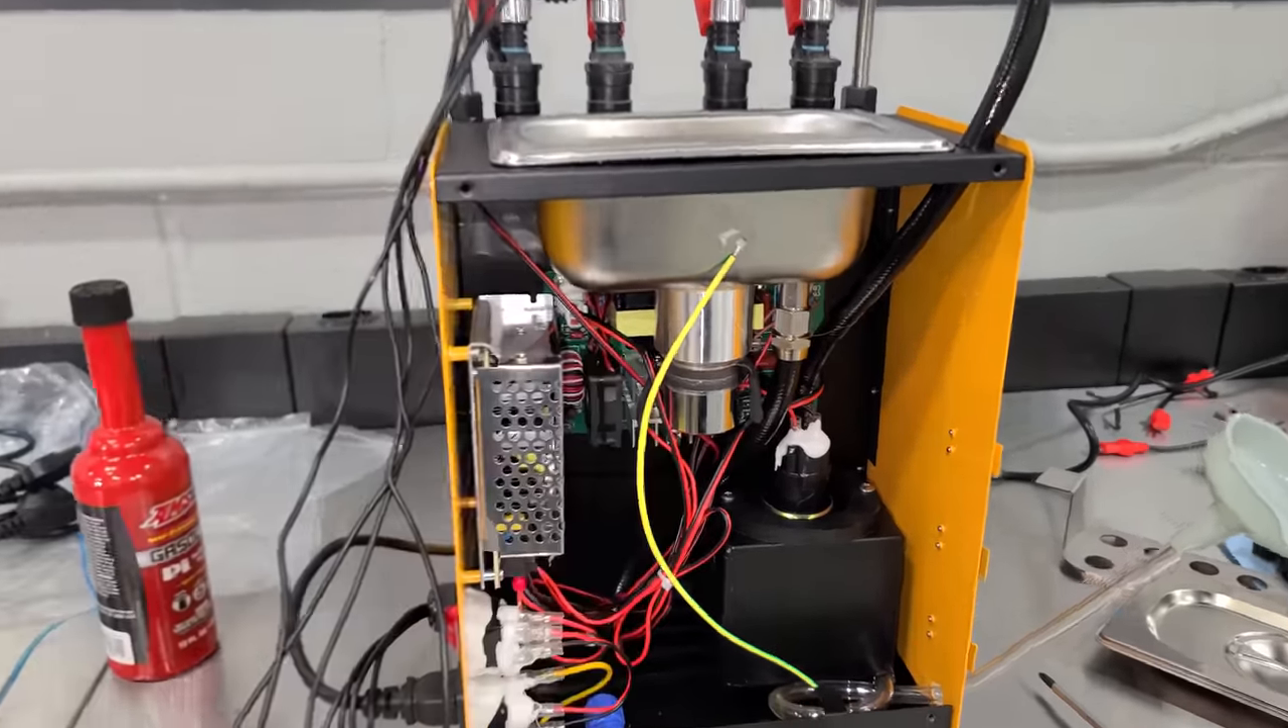If you're curious what this looks like on the inside, I've removed the back panel.